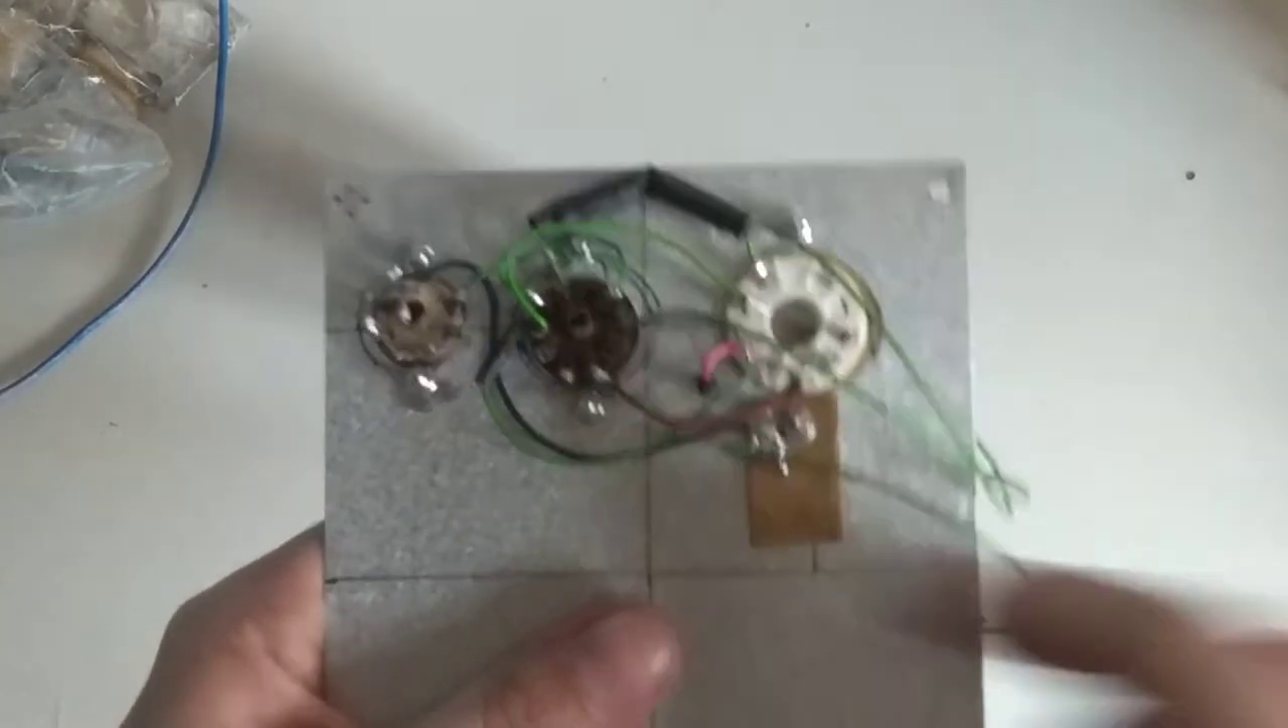I put a little, um, brass plate here, to serve as my central grounding point.